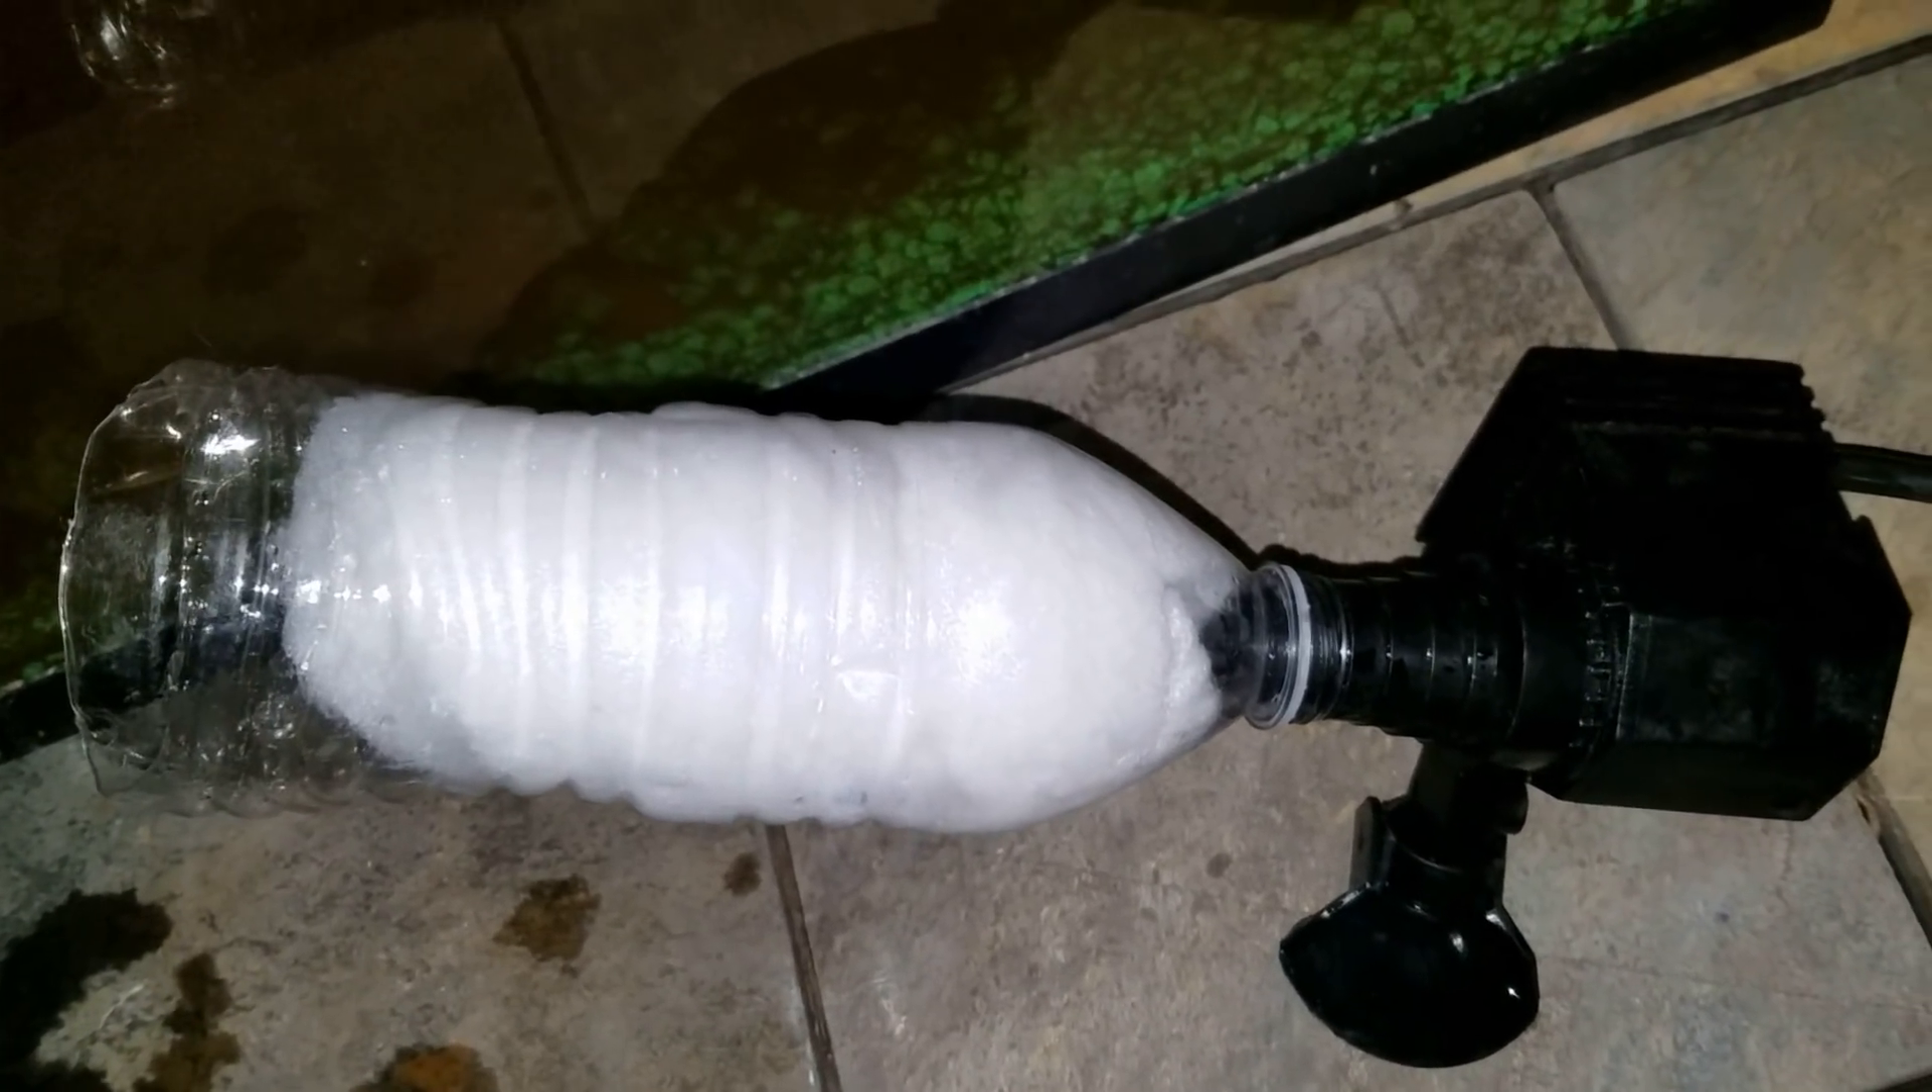And, I've taken some fresh new filter material and I repacked this filter.